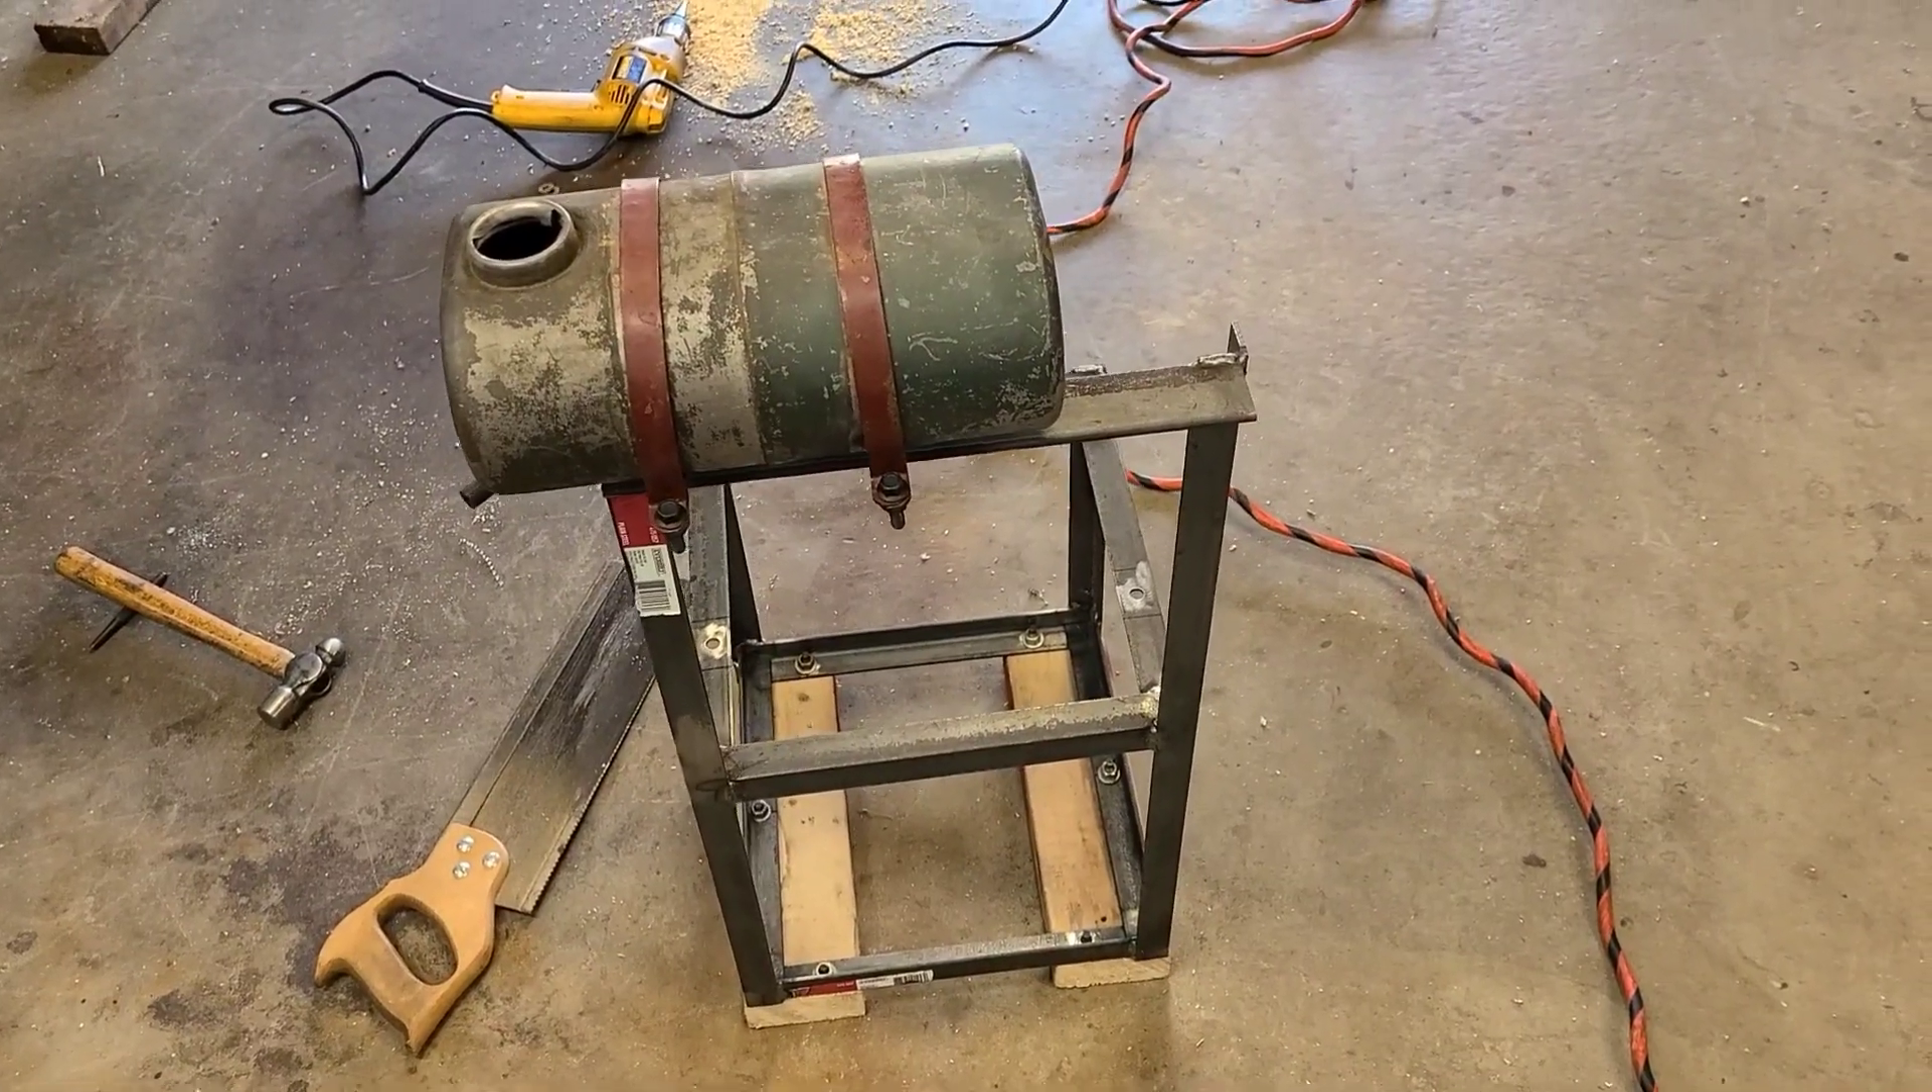I just got to find a gas cap. I don't have a gas cap for it yet, but that is that.